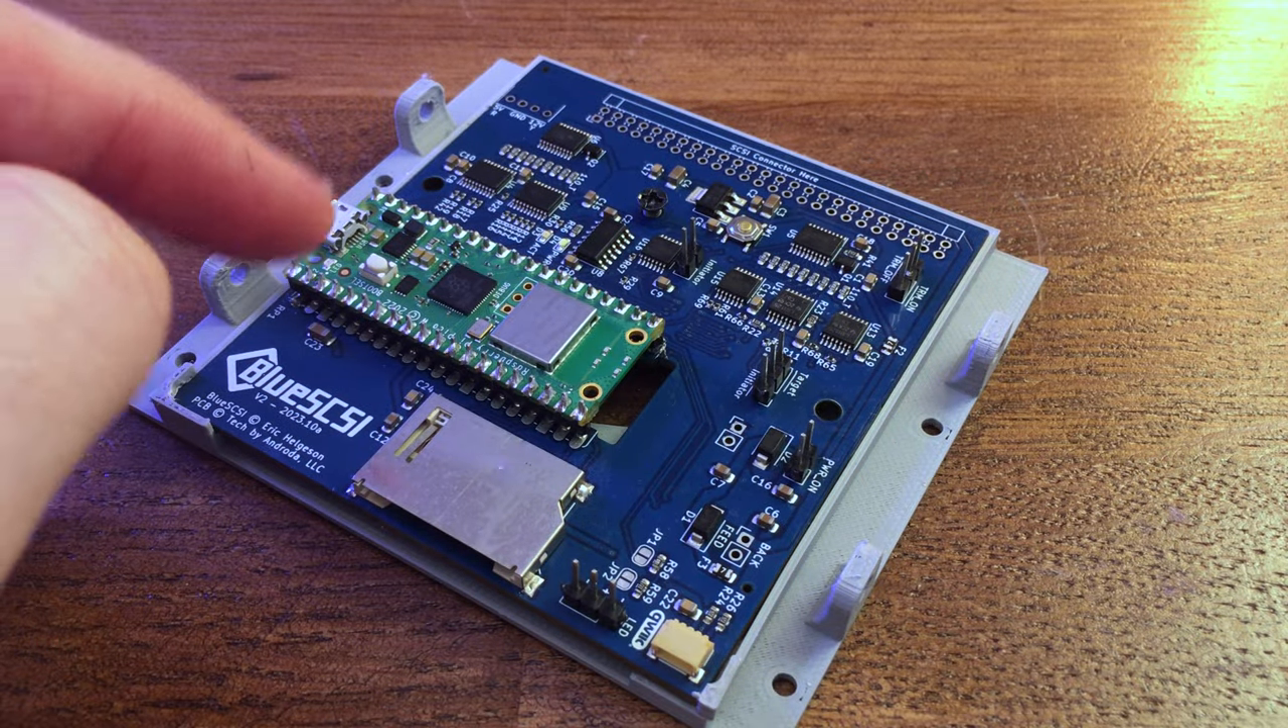So this is what the device looks like when it's put together. Not fully. It's actually missing the SCSI header here, which I'm still waiting to be supplied by the vendor of this item.